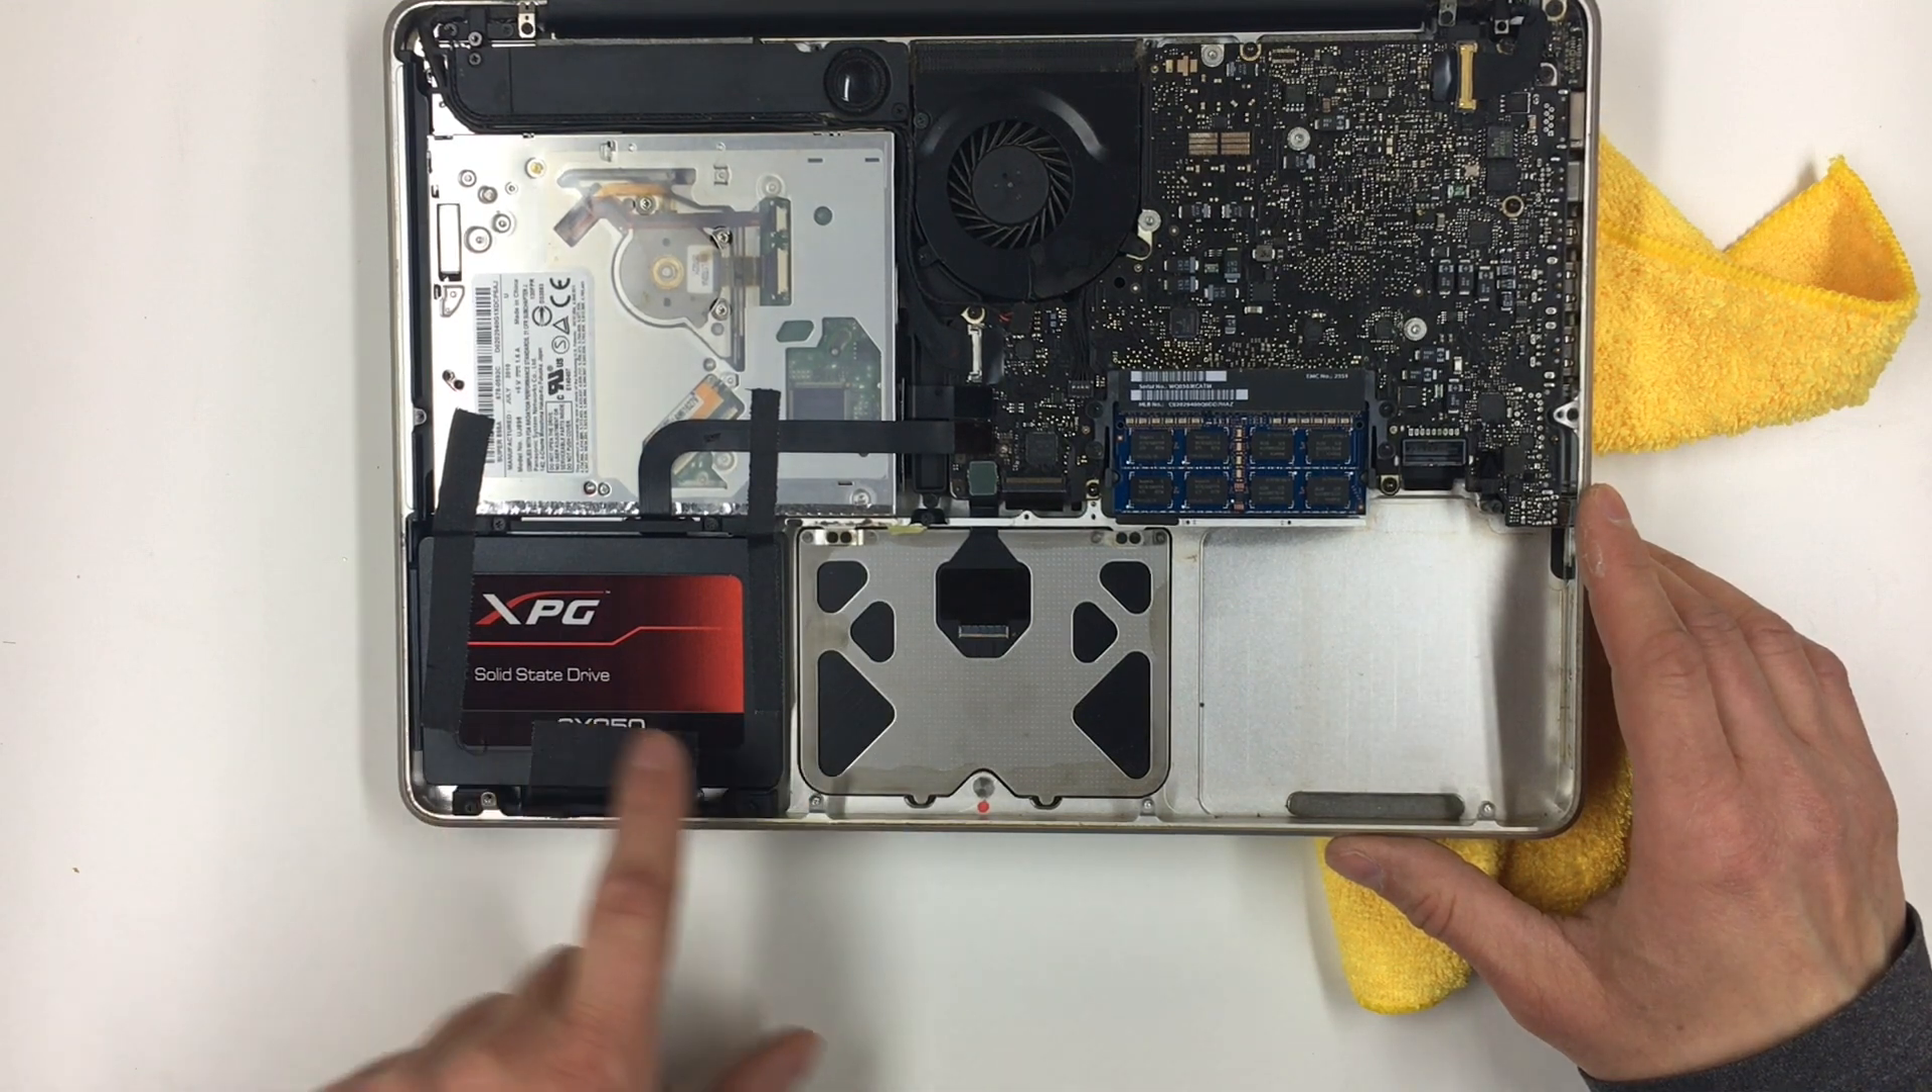So since it's an SSD and it's pretty light, I just used gaffer tape to hold it in place.